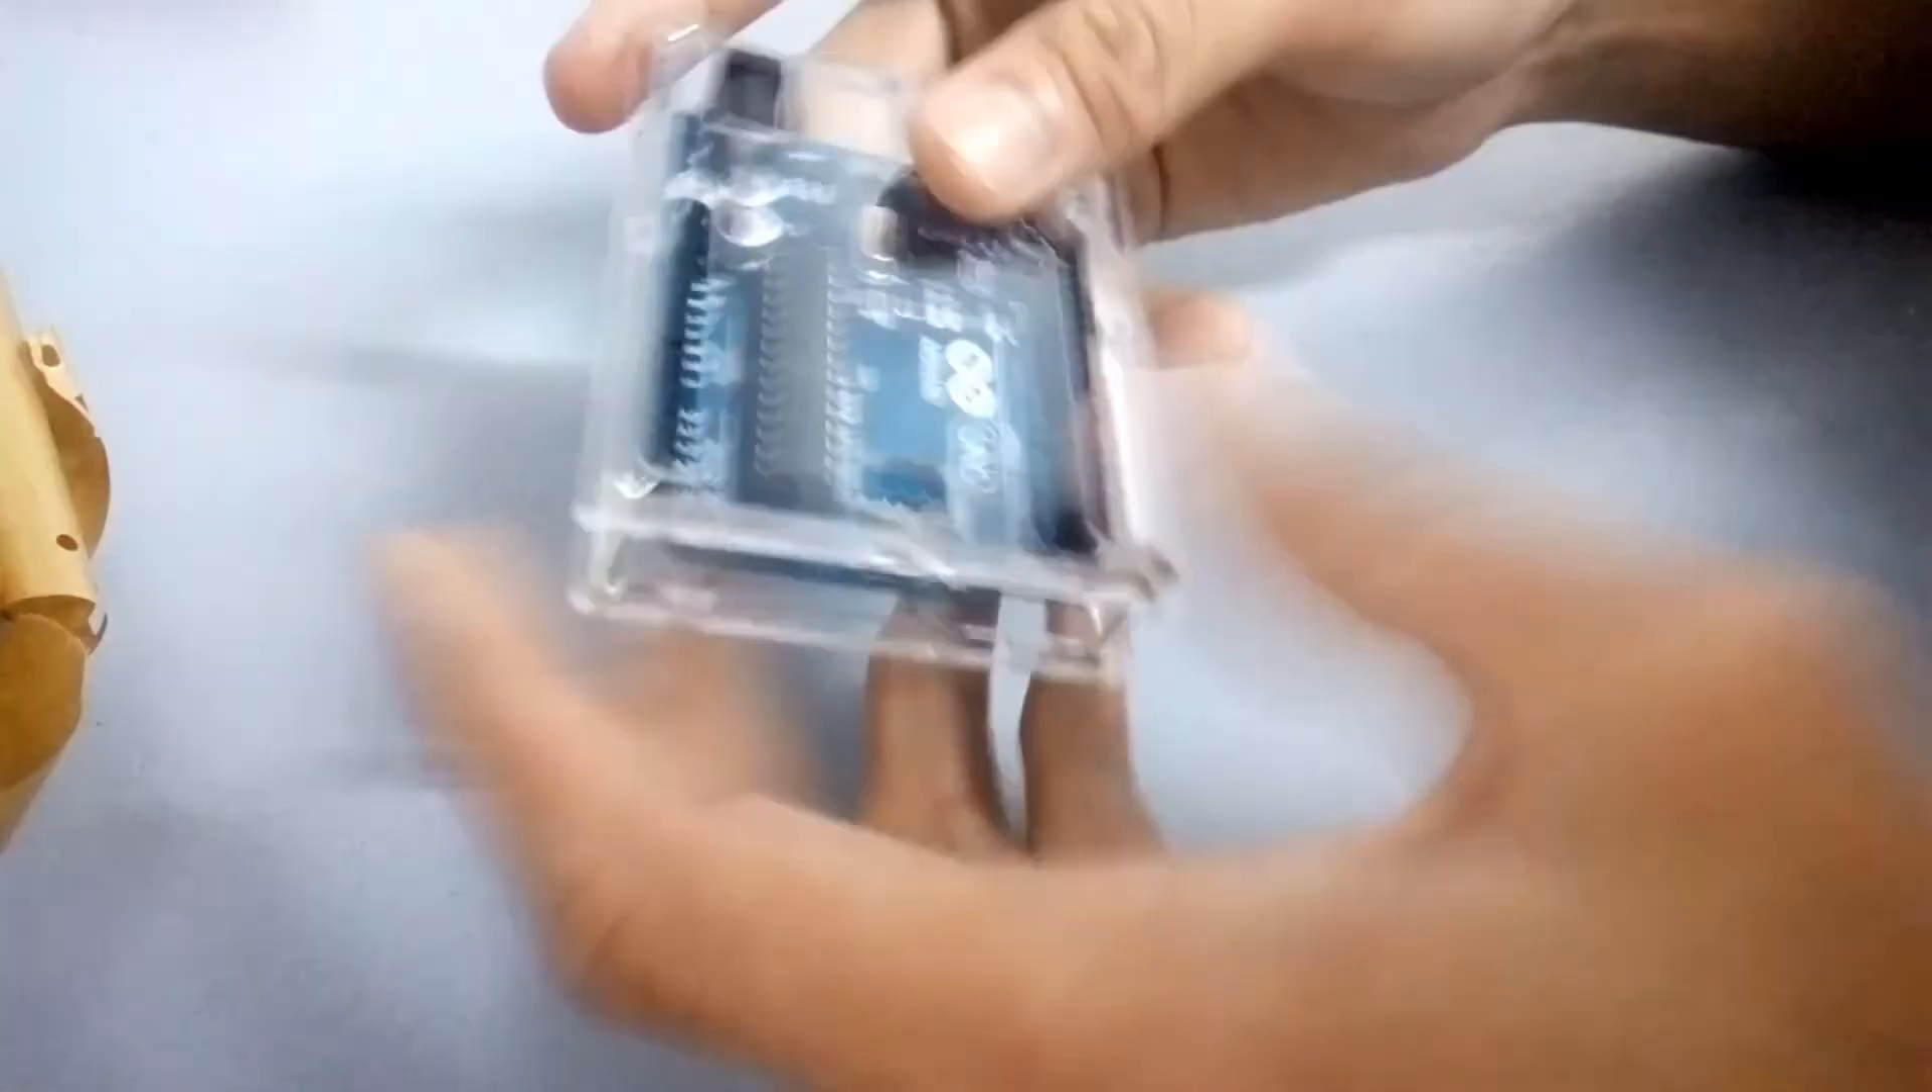Now, I finished to install the acrylic case in Arduino Uno board.